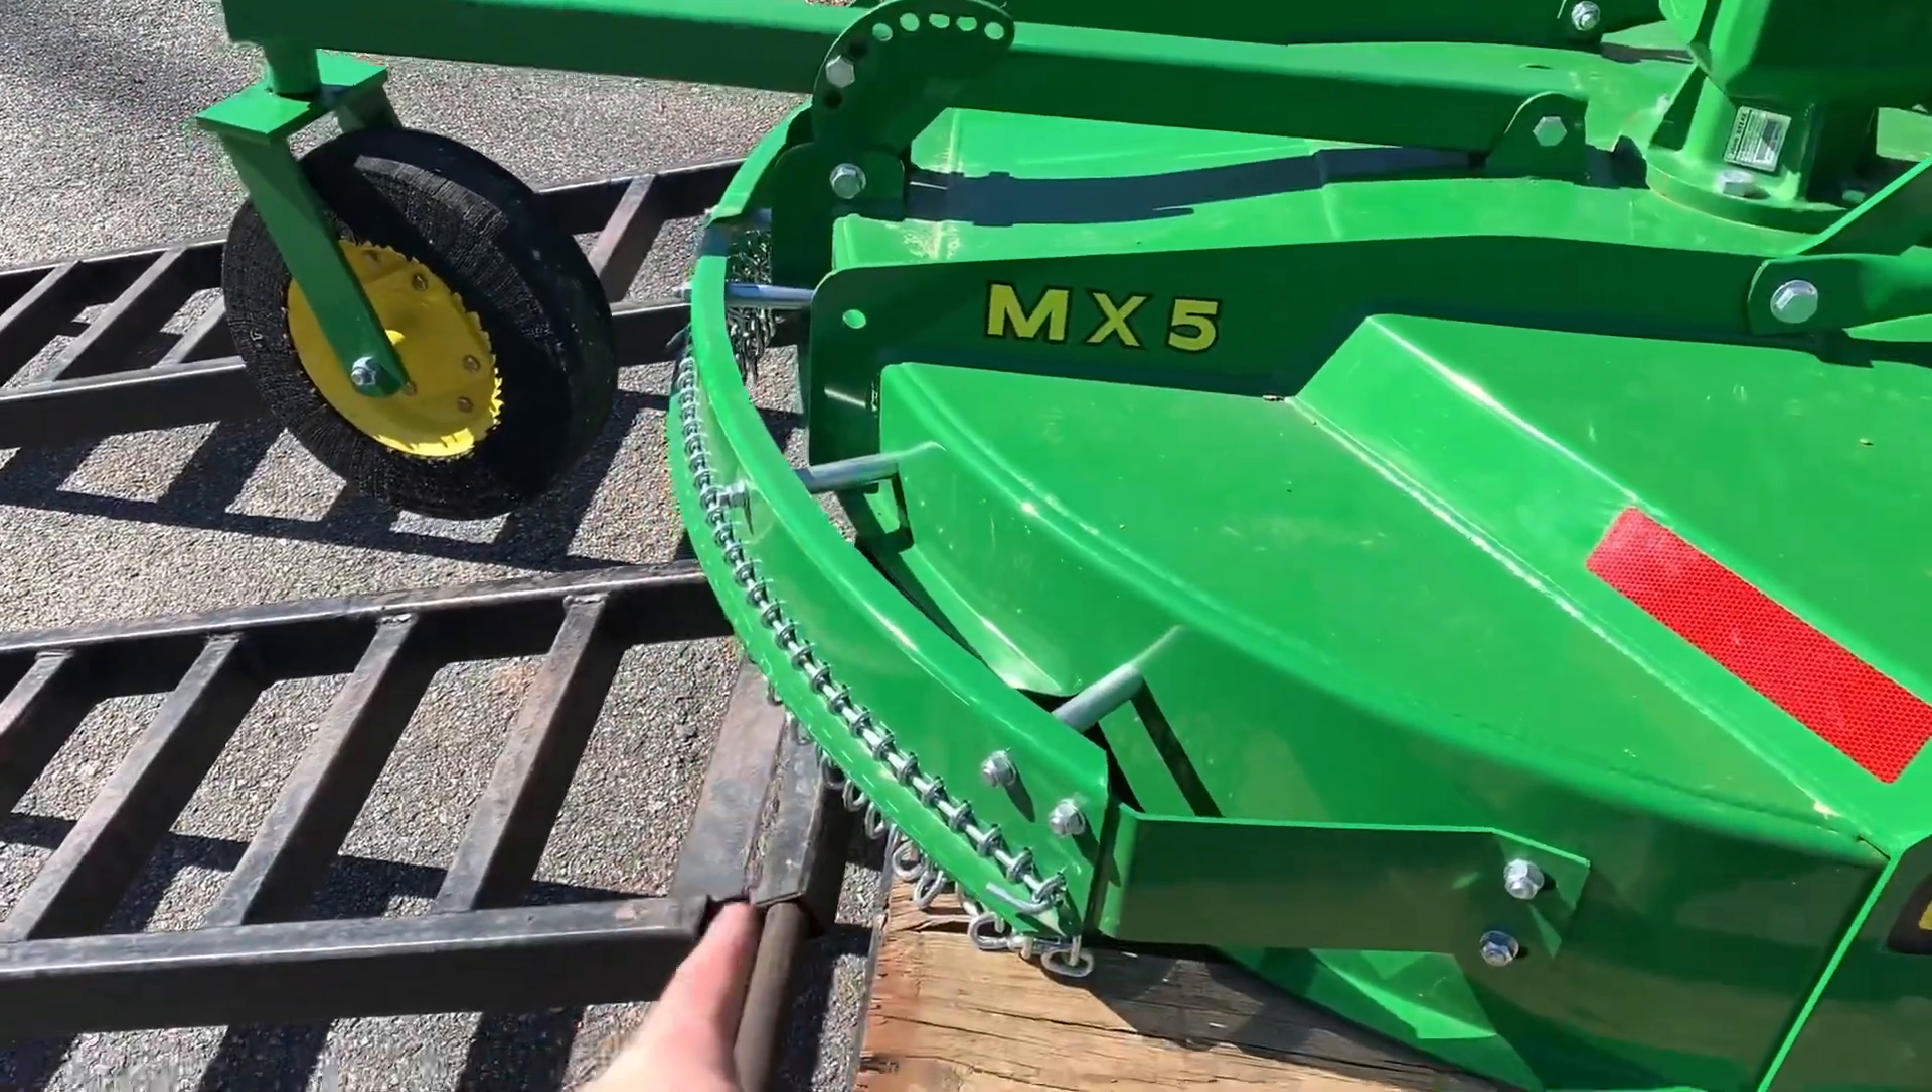Unfortunately with the new bush hog it hangs over too far and i can't close the ramps.